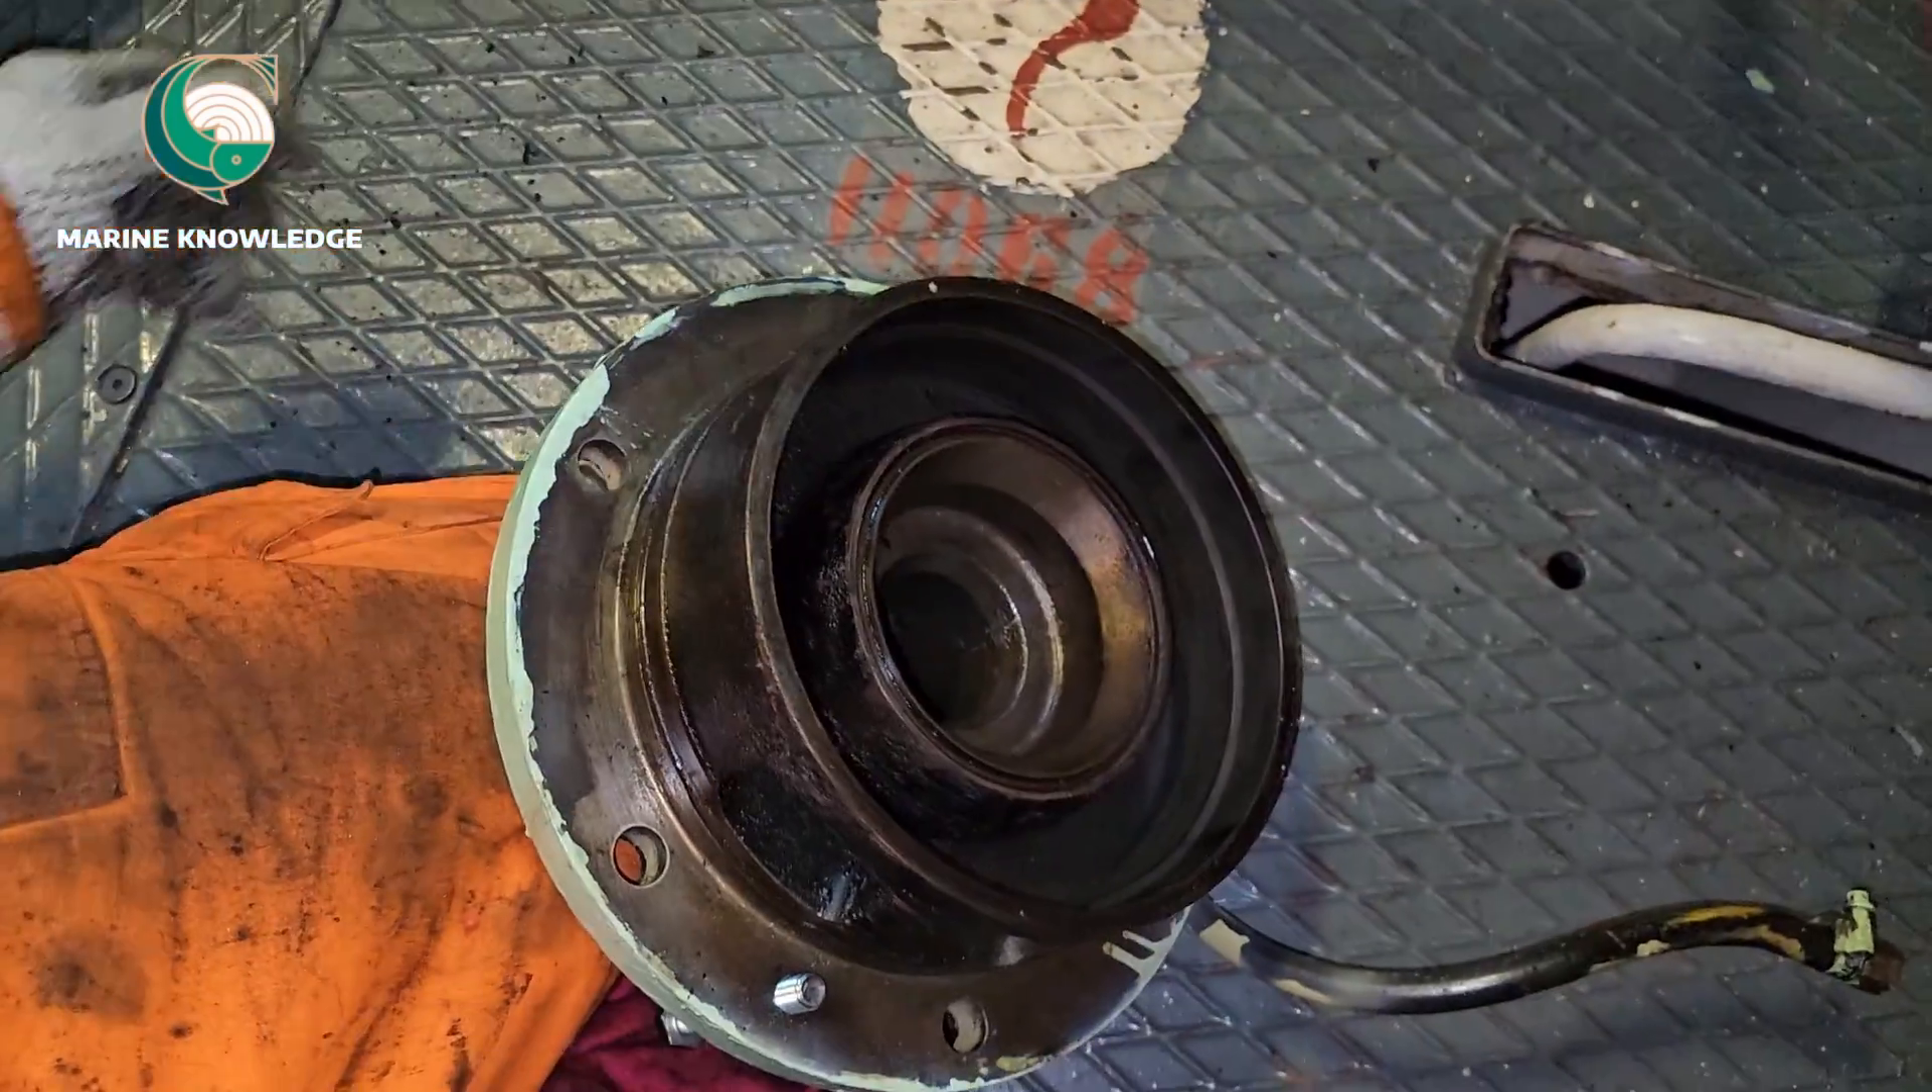And this is the cover which we removed on top and this cover also you can see a lot of carbon deposits and one o-ring on side of it.